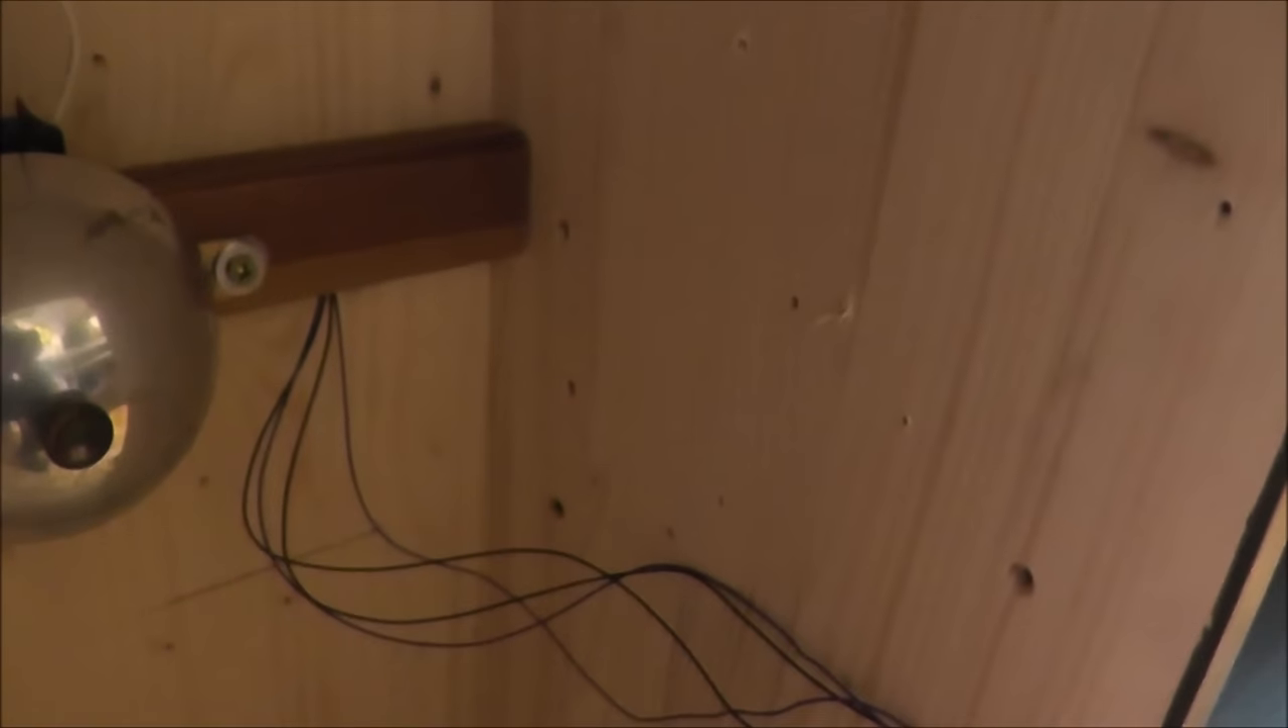Ihr seht hier gehen ein paar Kabel raus, die ich noch nicht zusammengebunden habe.